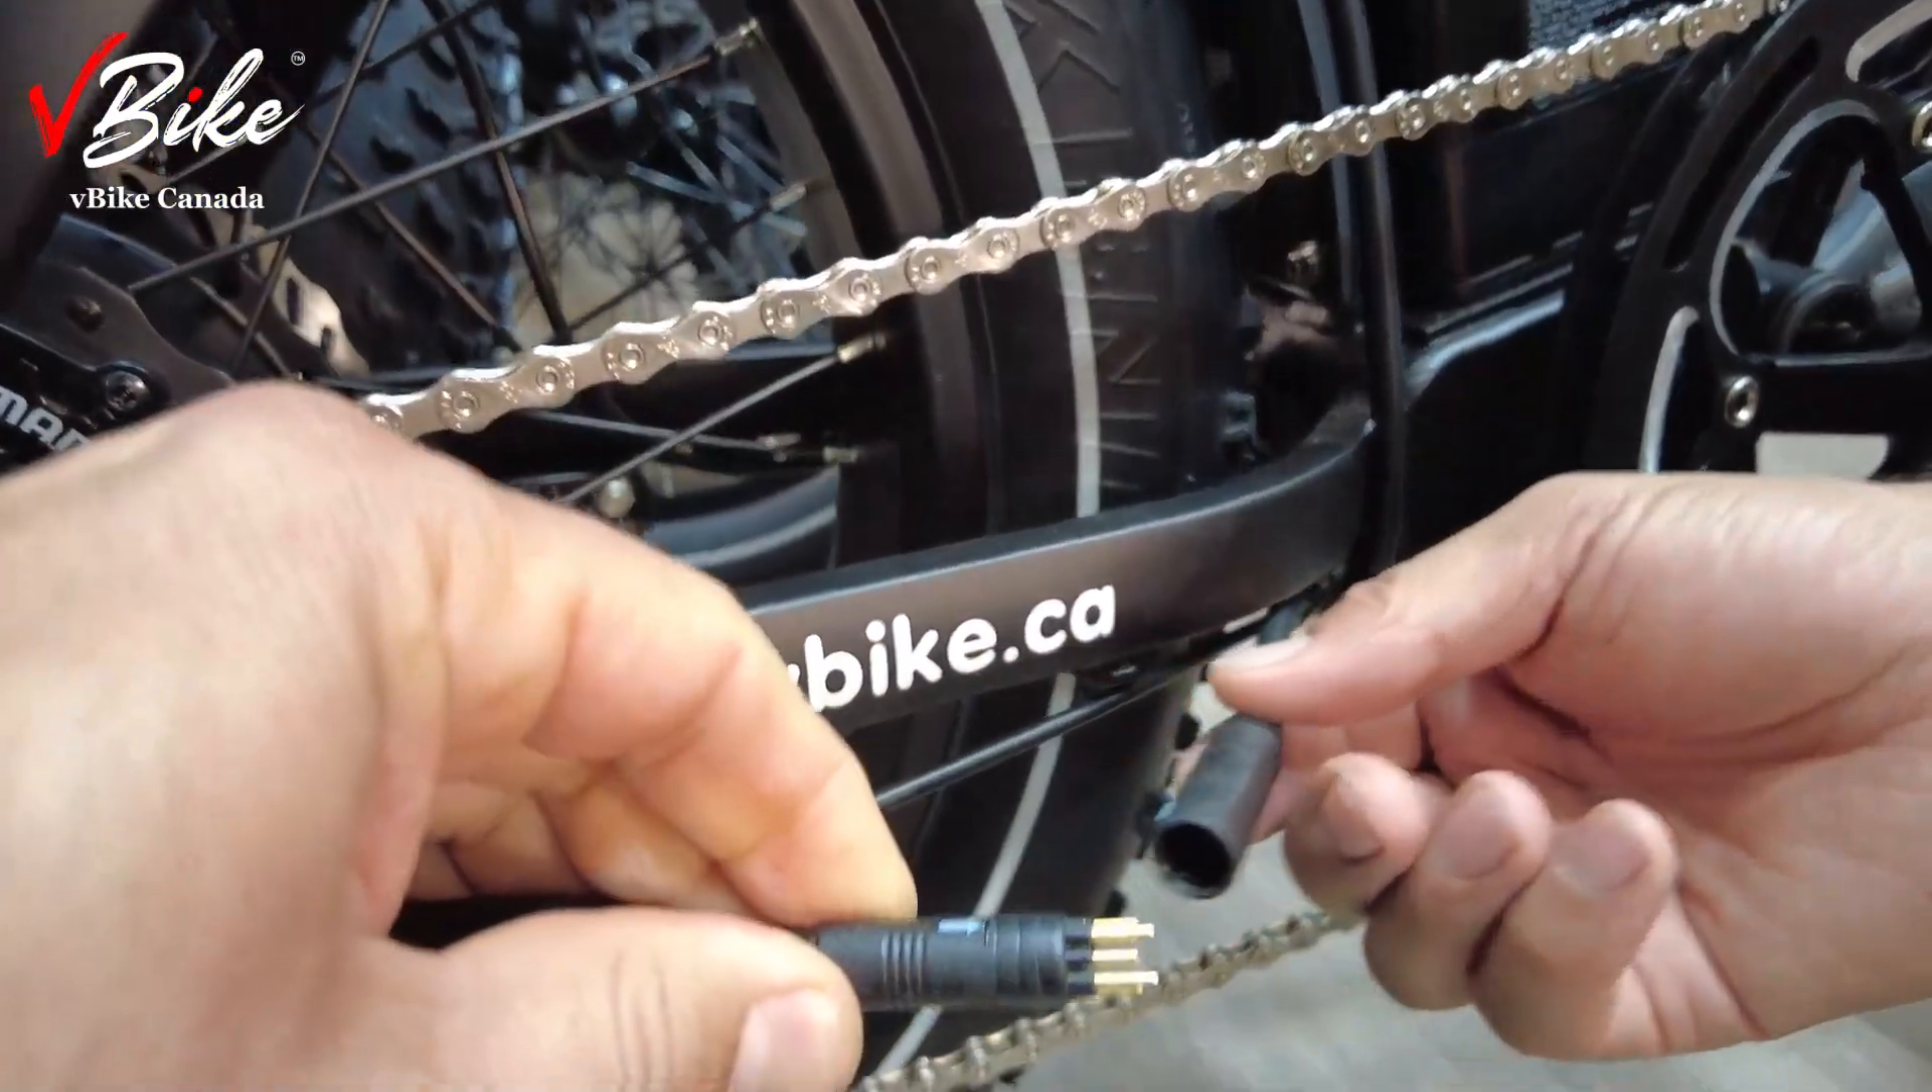As you see the connector it's loose and it comes out.